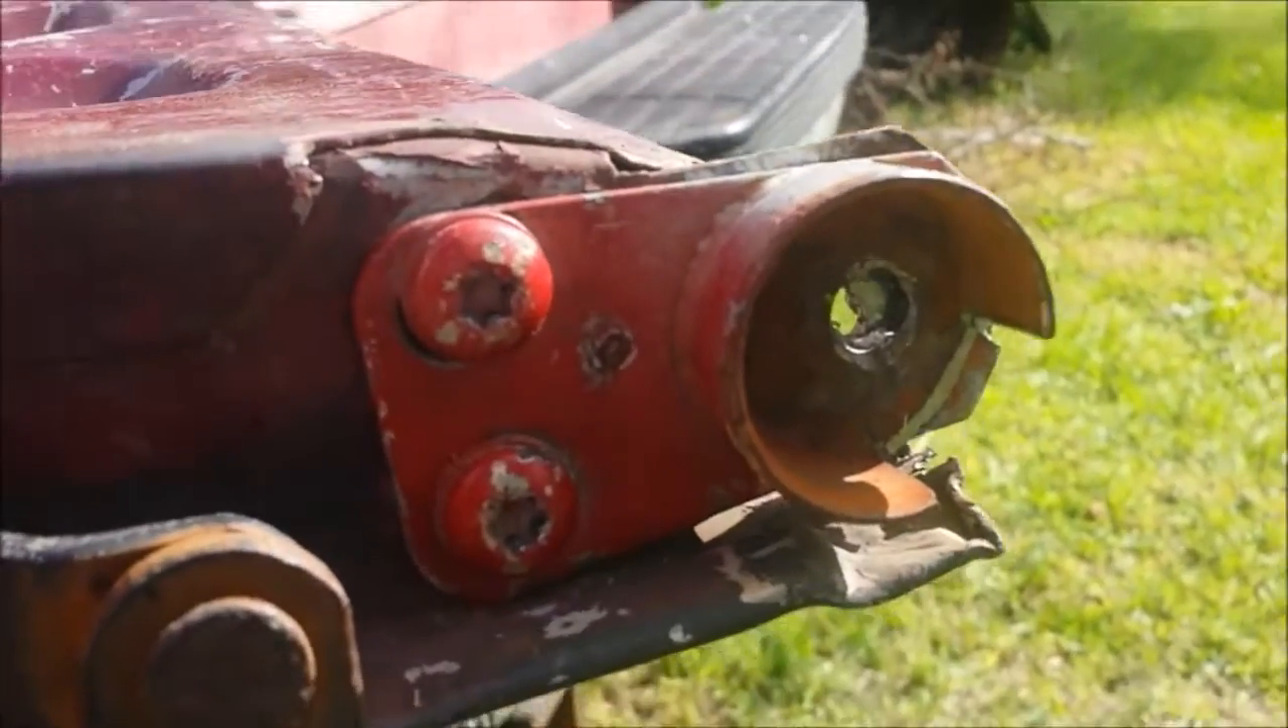I got to redrill that hole out. I don't have a bolt to go in there yet.